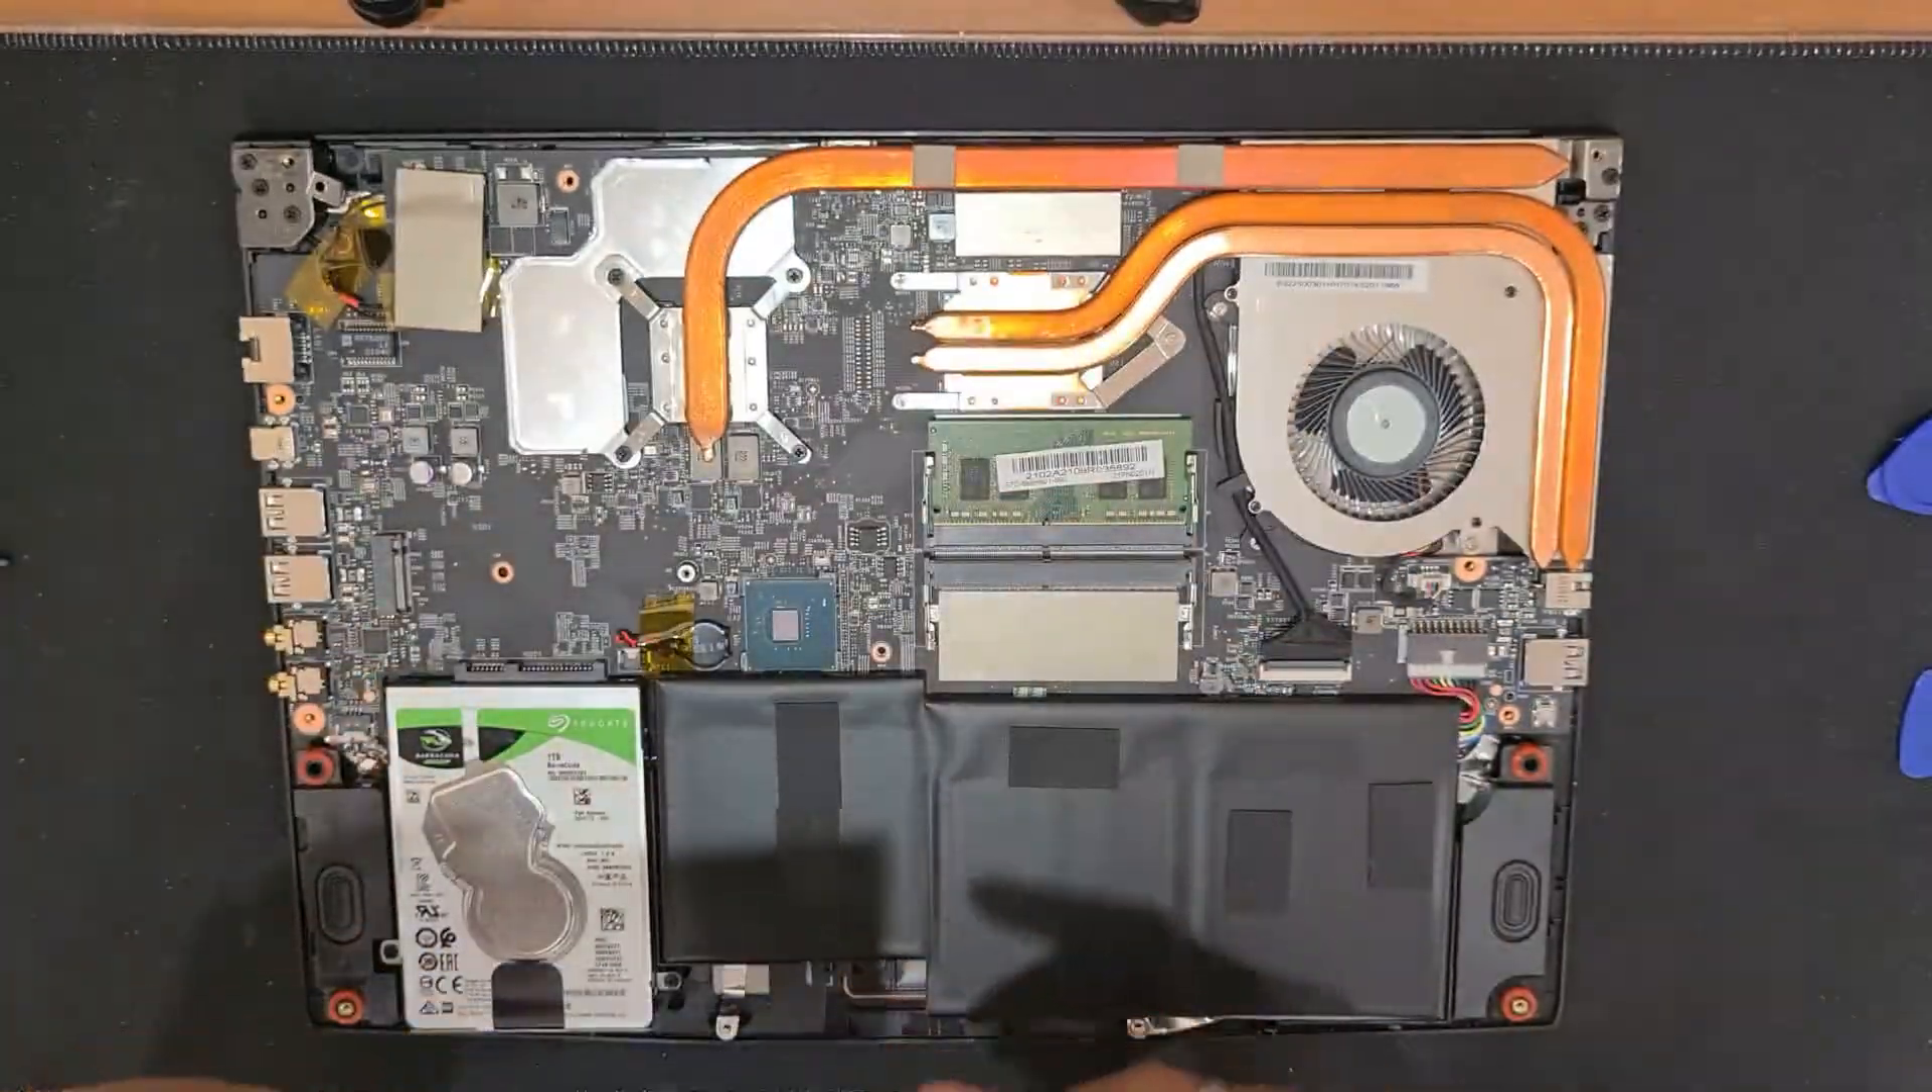Once the back panel is removed we now have access to the motherboard and all the slots that we need for this upgrade process.